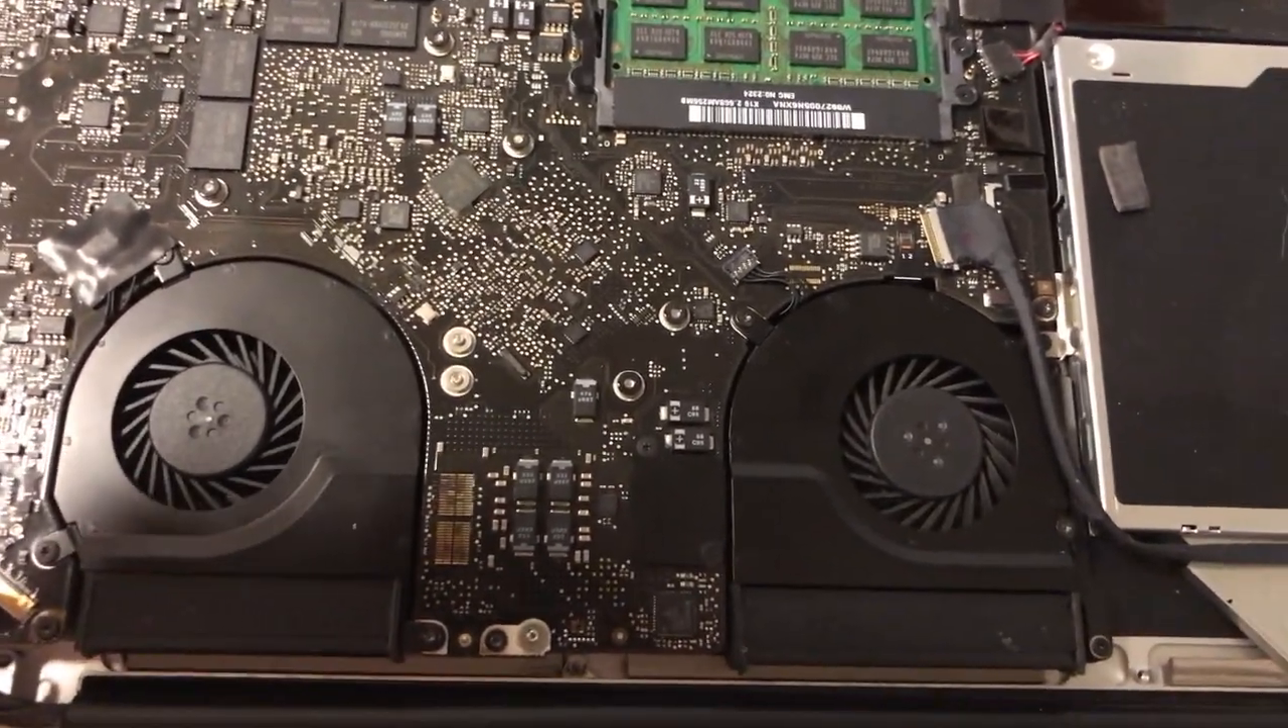But anyway, so yeah, so we got the motherboard all back in.